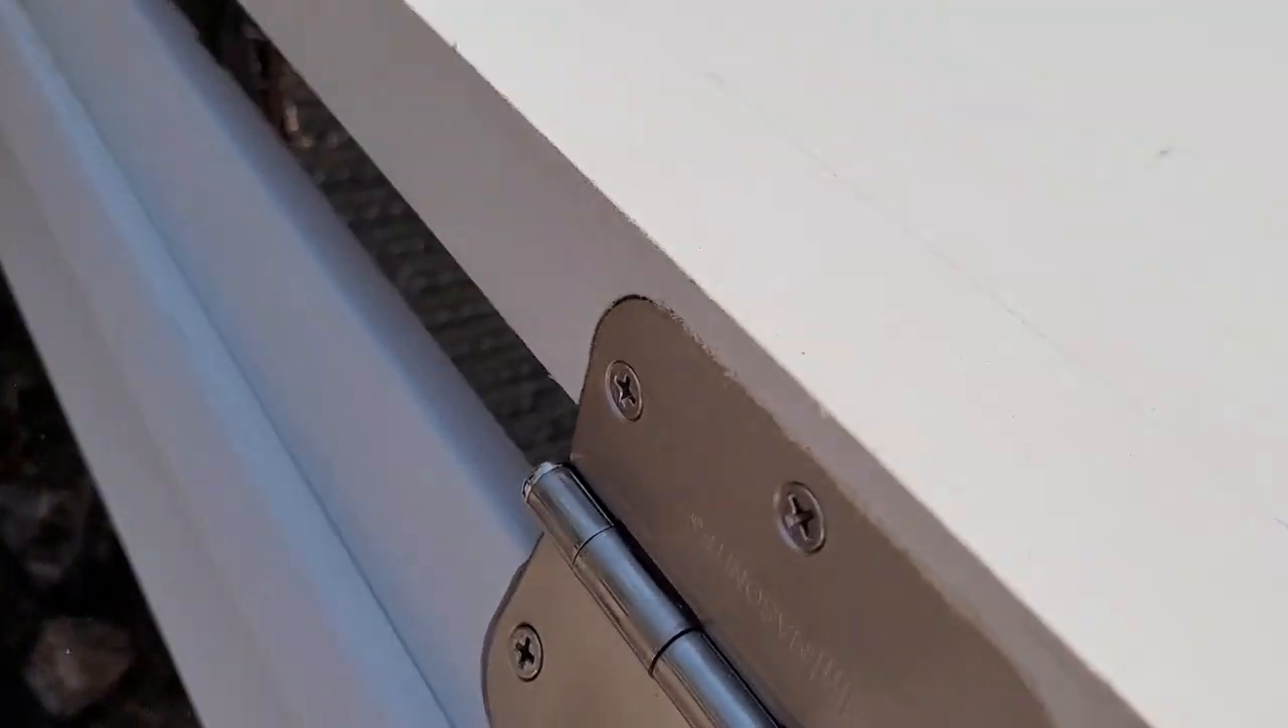I've added this hinge already by mortising in a thing like this to fit the hinge in.